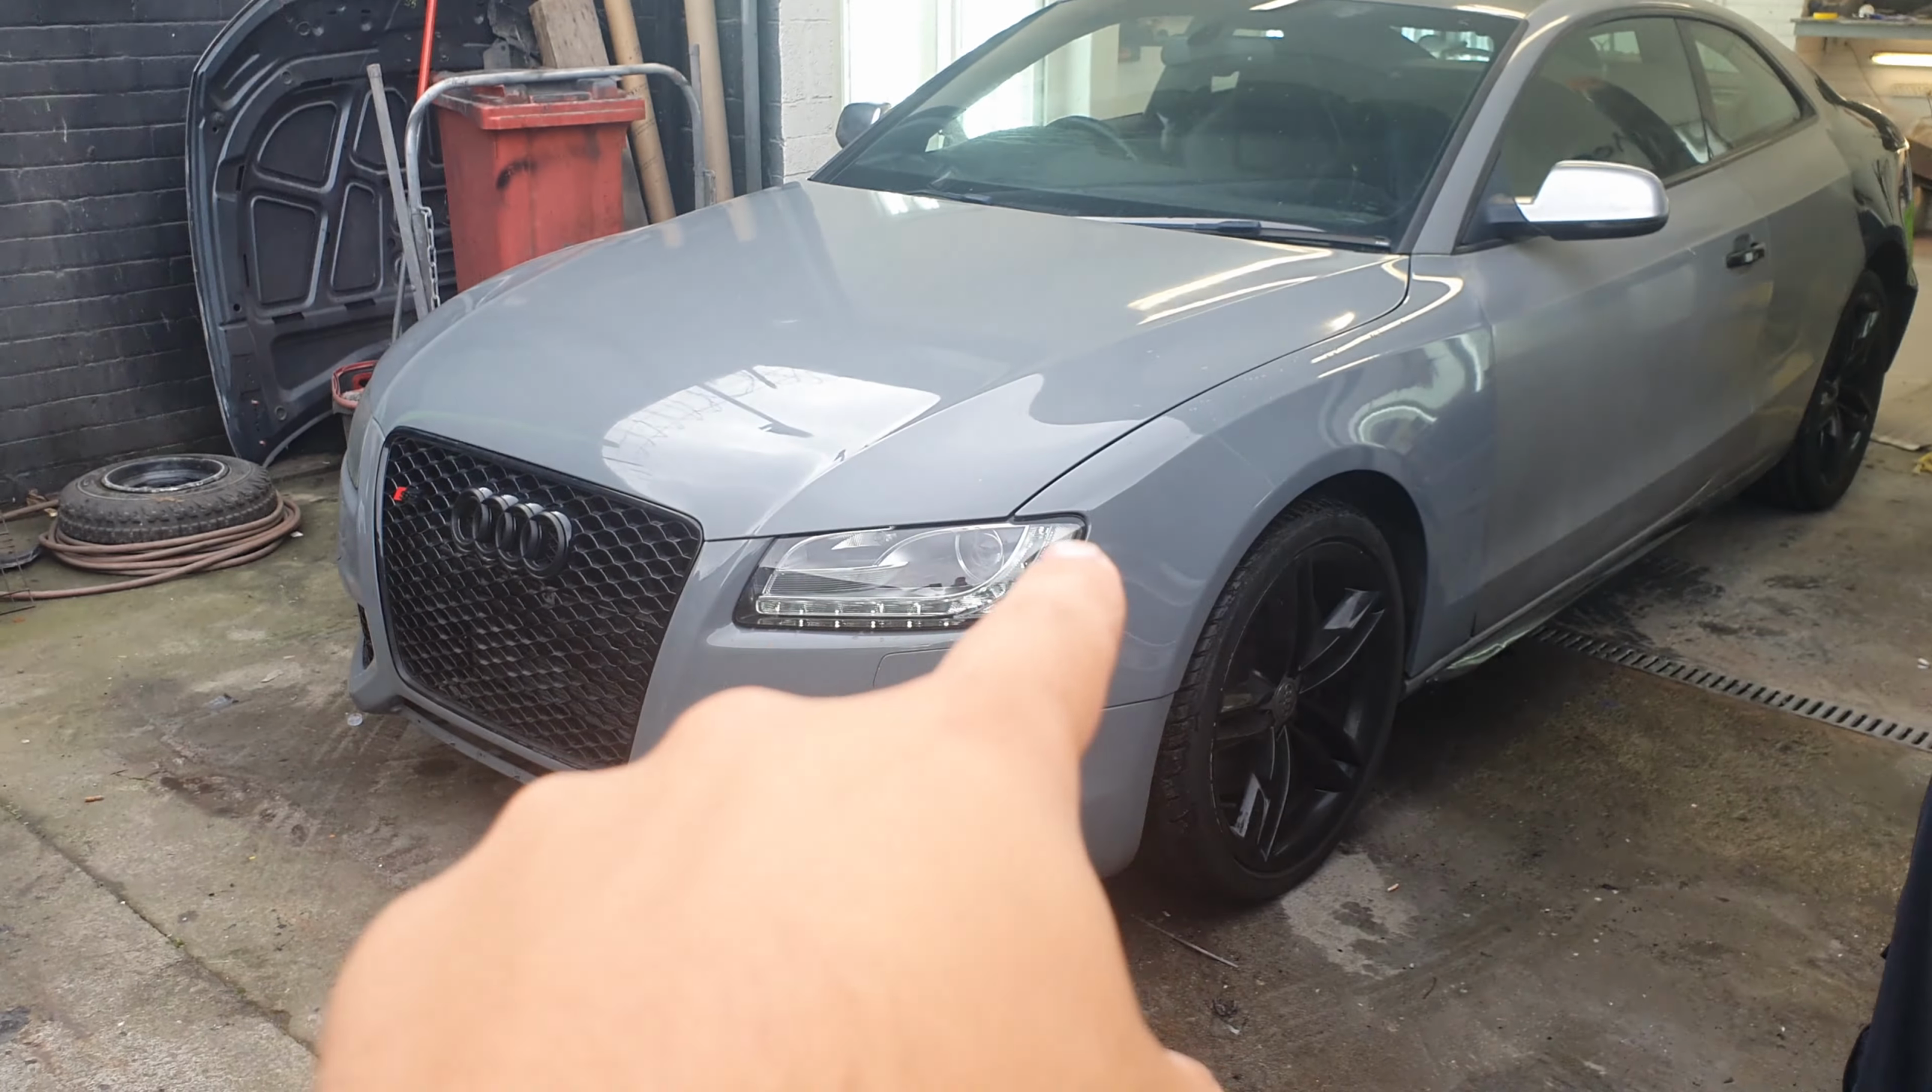So as you remember from the last video, we have put on the front grille, all the lights are in, the wings have been painted, bonnets been painted, bumpers been painted.